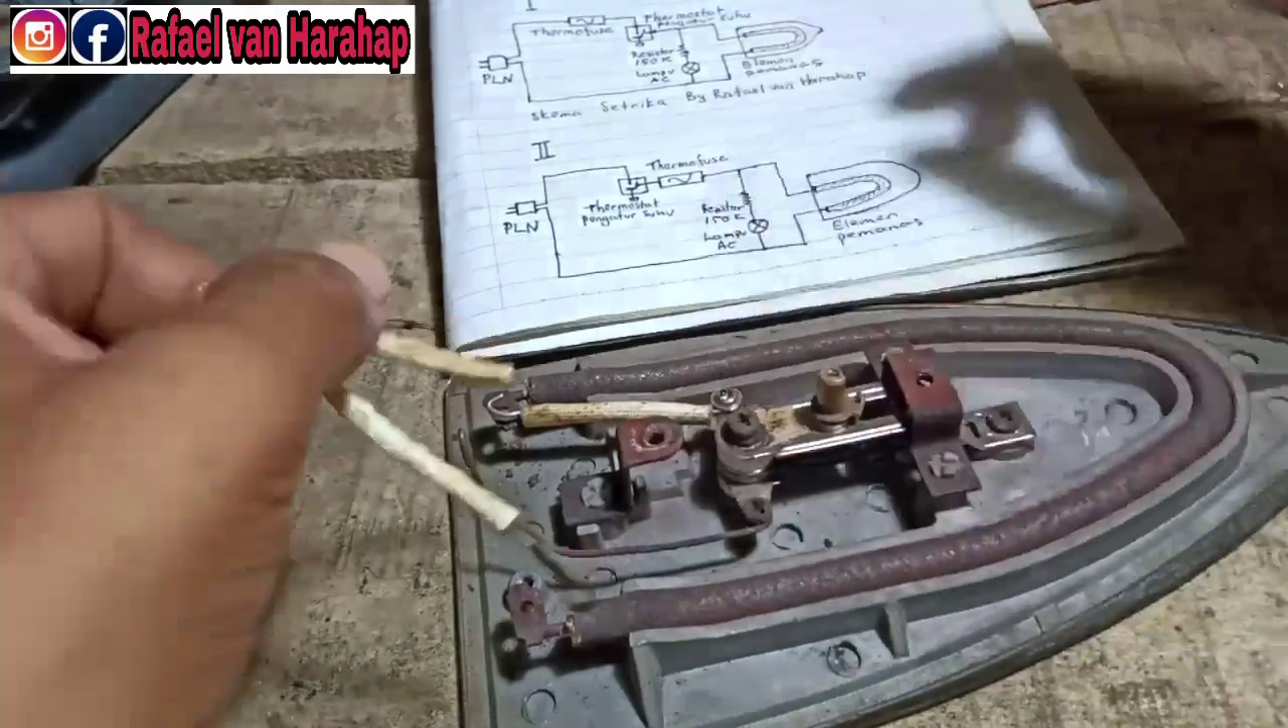Nah Sudah Kita Pasang Selongsong Pengamannya.